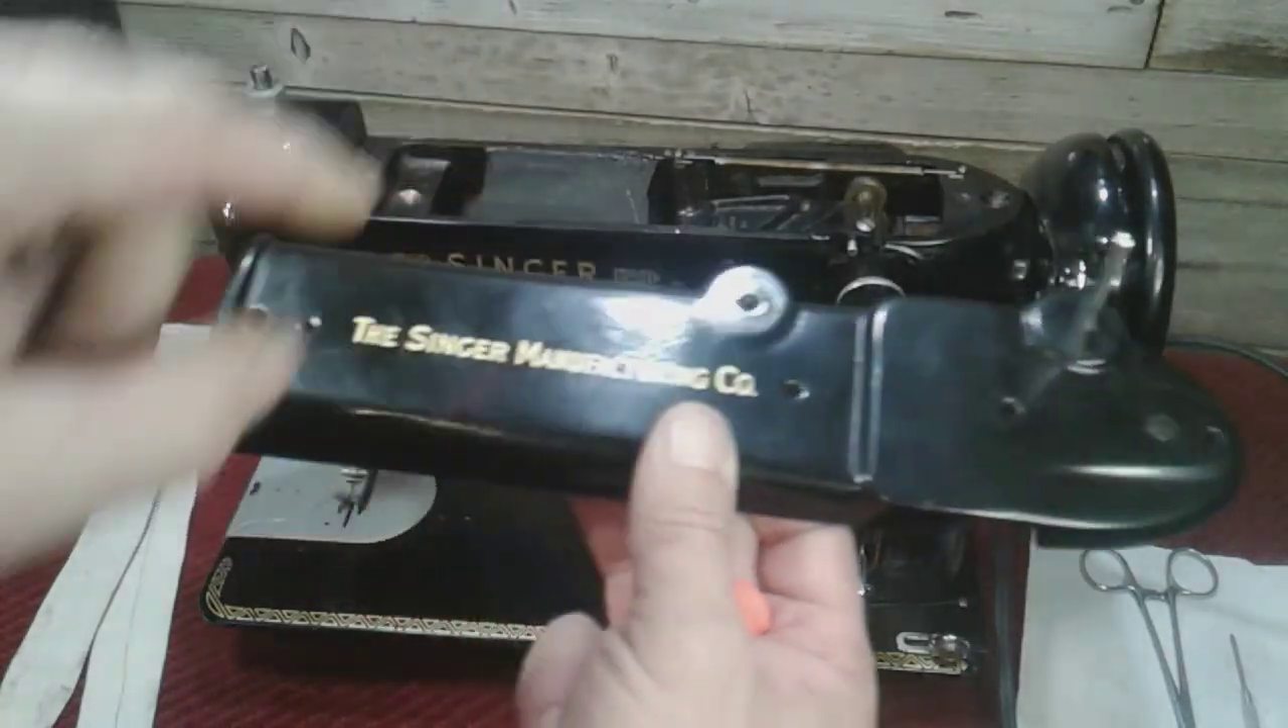So, I undid the screws on this cover and I took this cover off, and you can look at the cover here, guys, and you can see there's all these oil holes here.